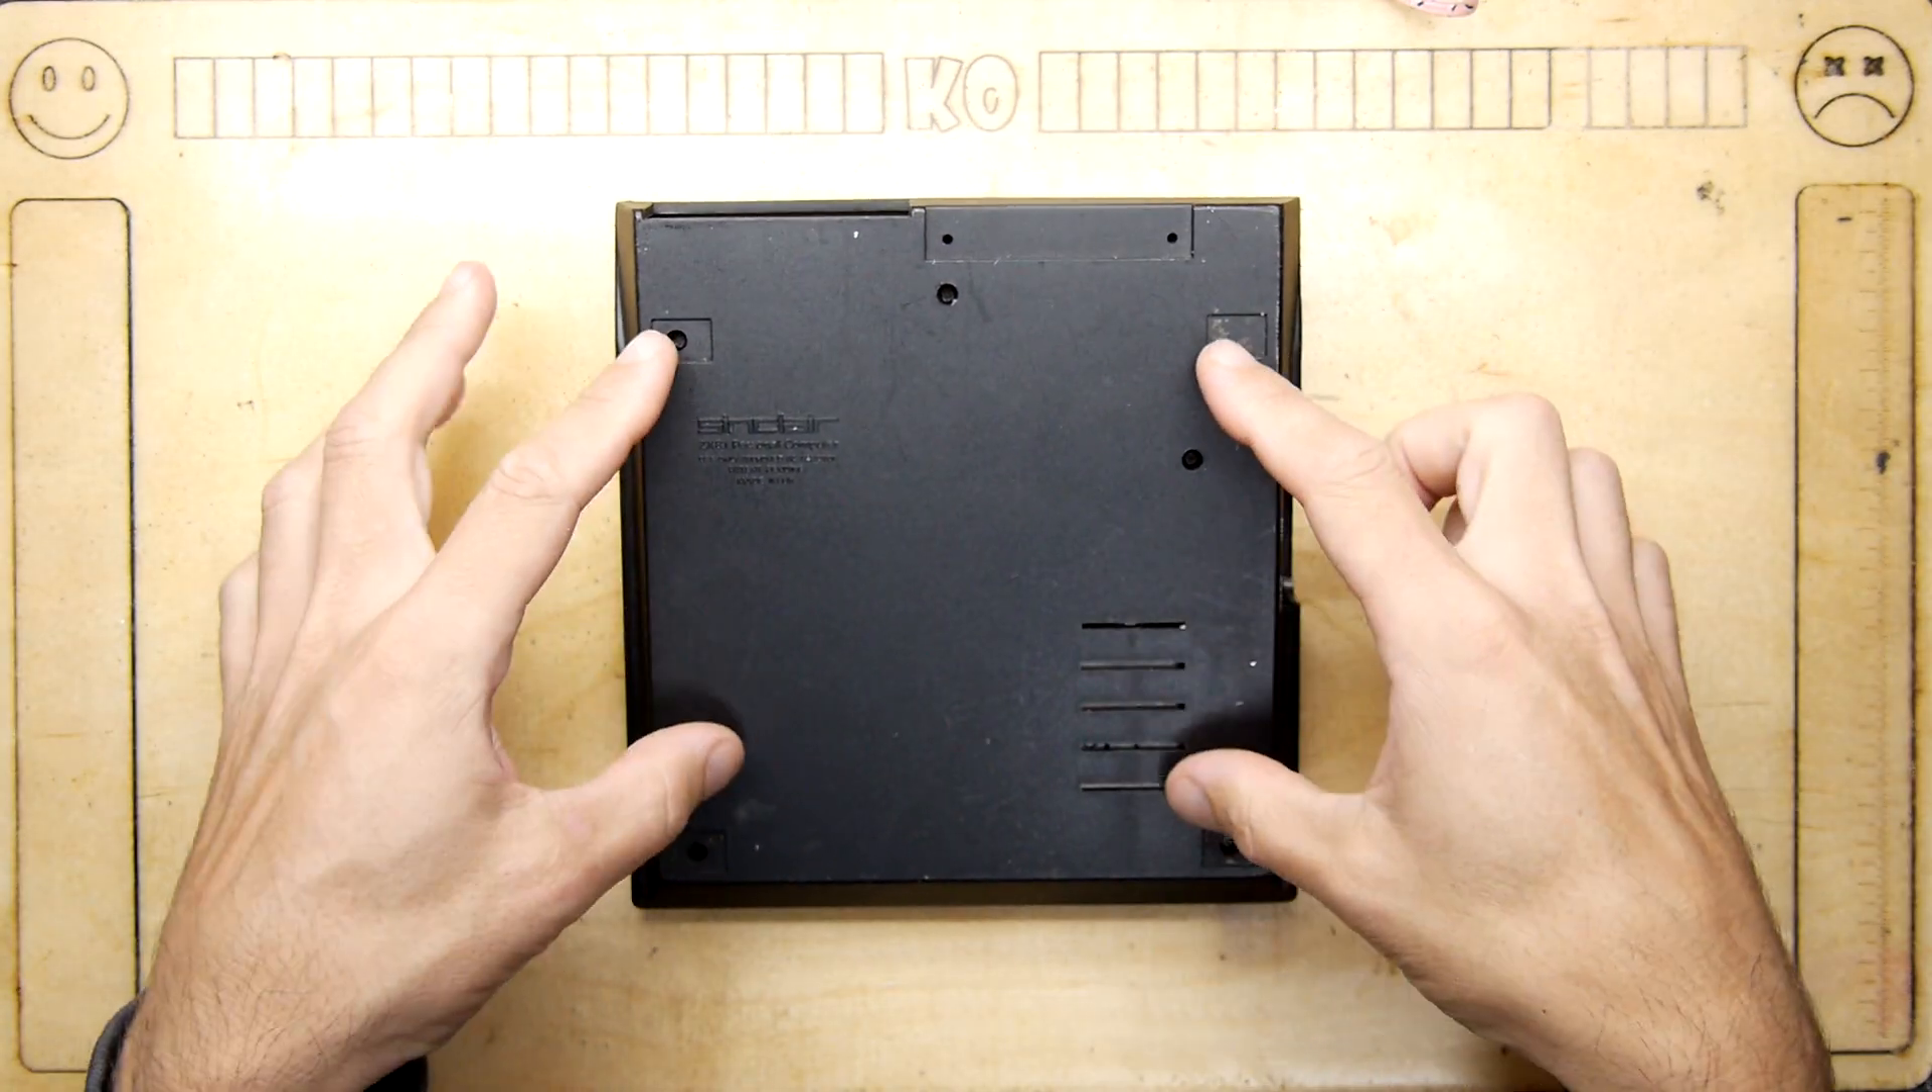If you turn it over you'll notice we're missing the feet.